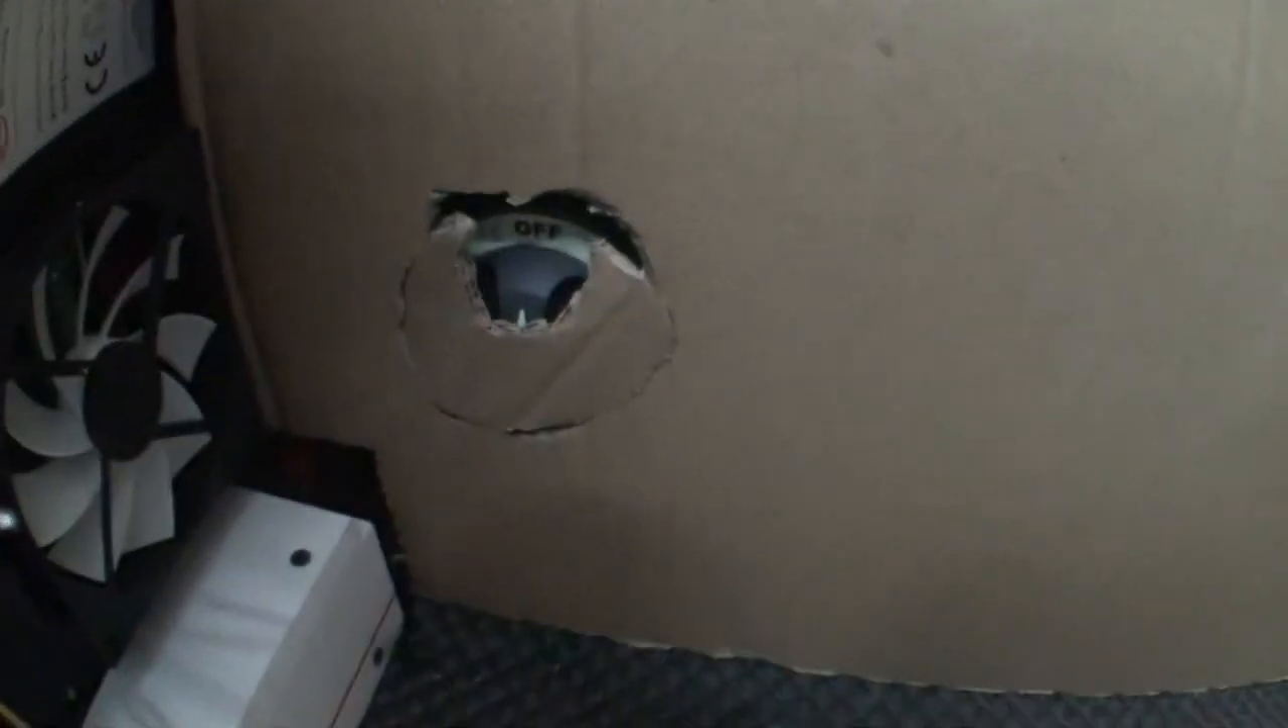I can see the switch itself through the hole and i can see in what direction and about how far i have missed.